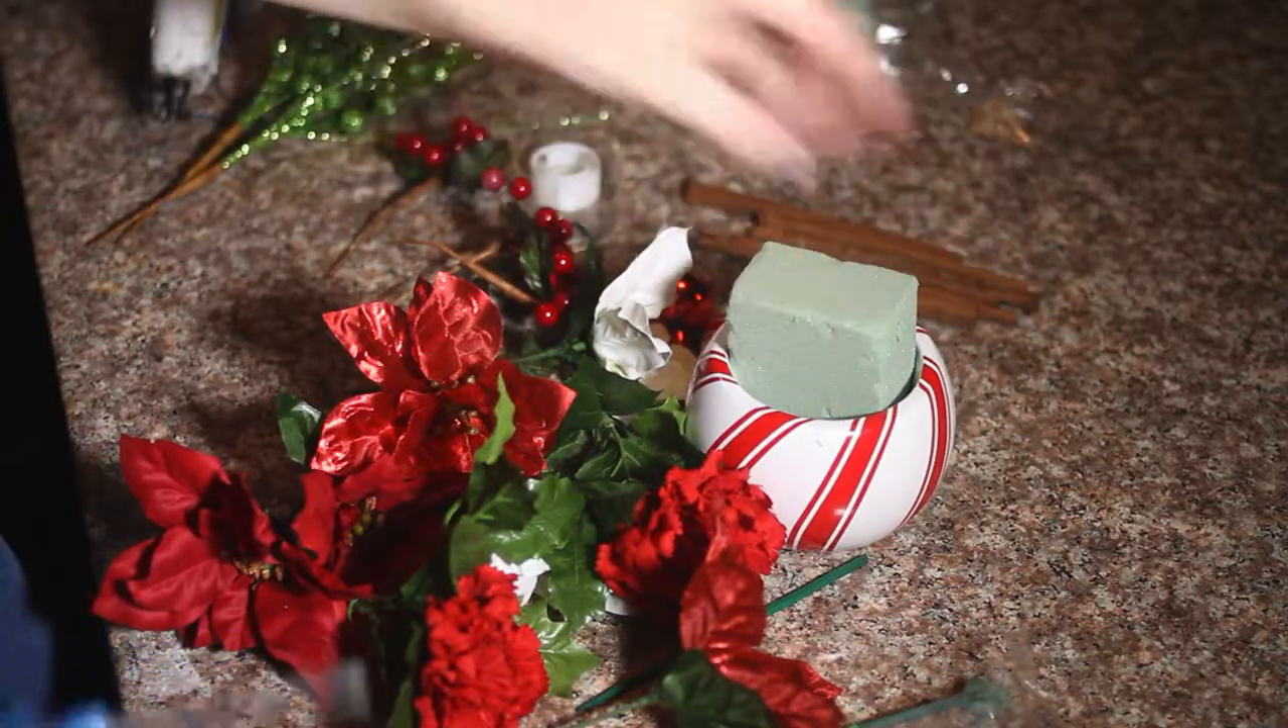So my craft foam, my flower foam is taller than my dish.